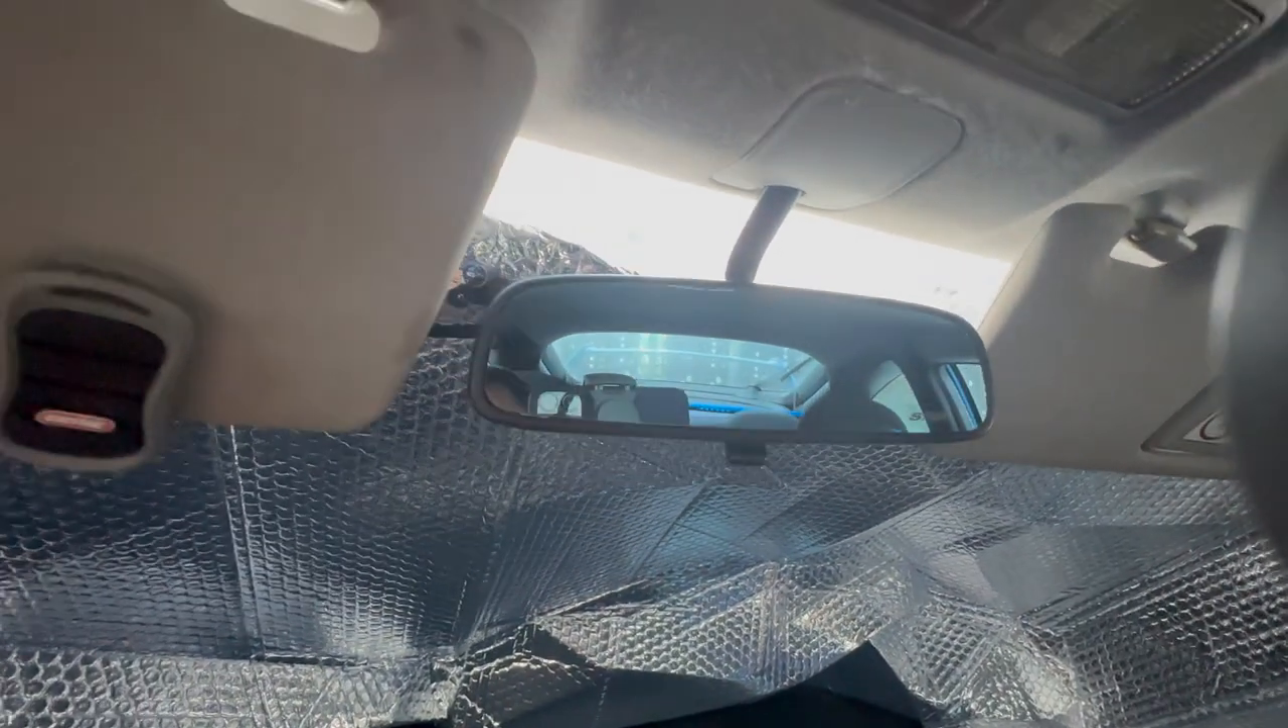So we've installed the rear view mirror and the back is a lot clearer.